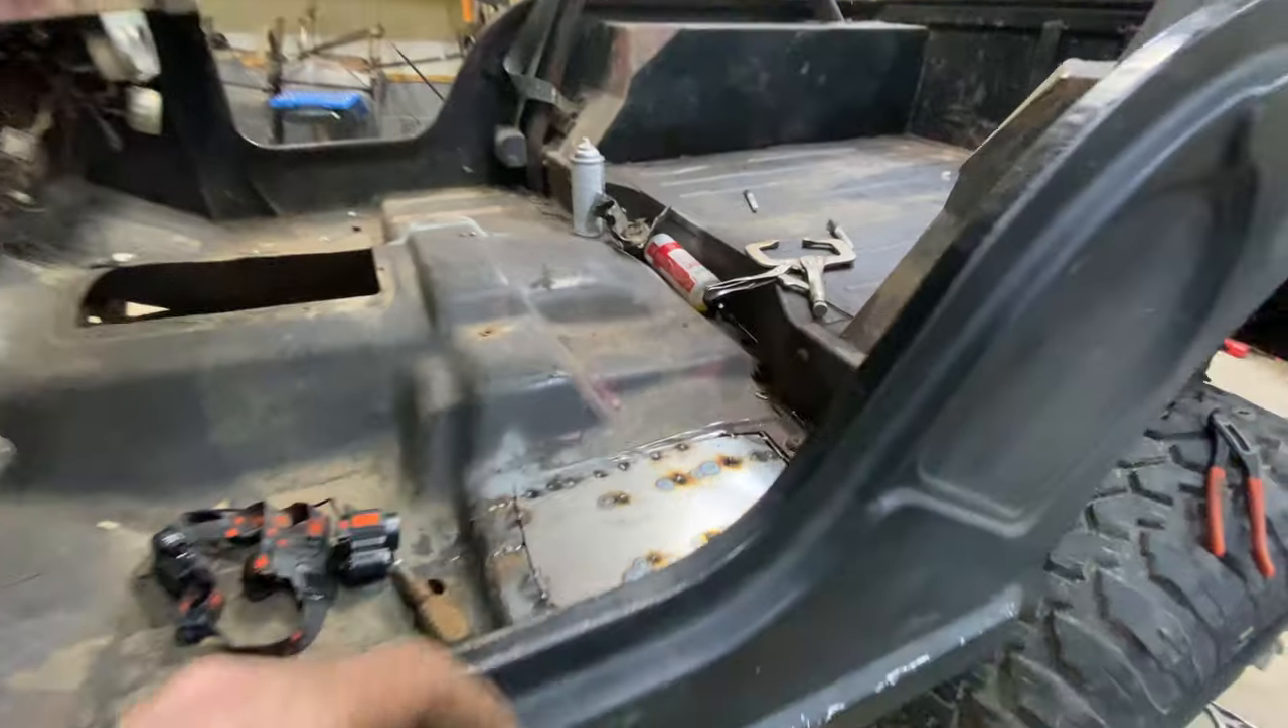We got this whole patch in. Definitely a lot of filling left to do there, but it's gonna turn out amazing once it's welded in and grinded.